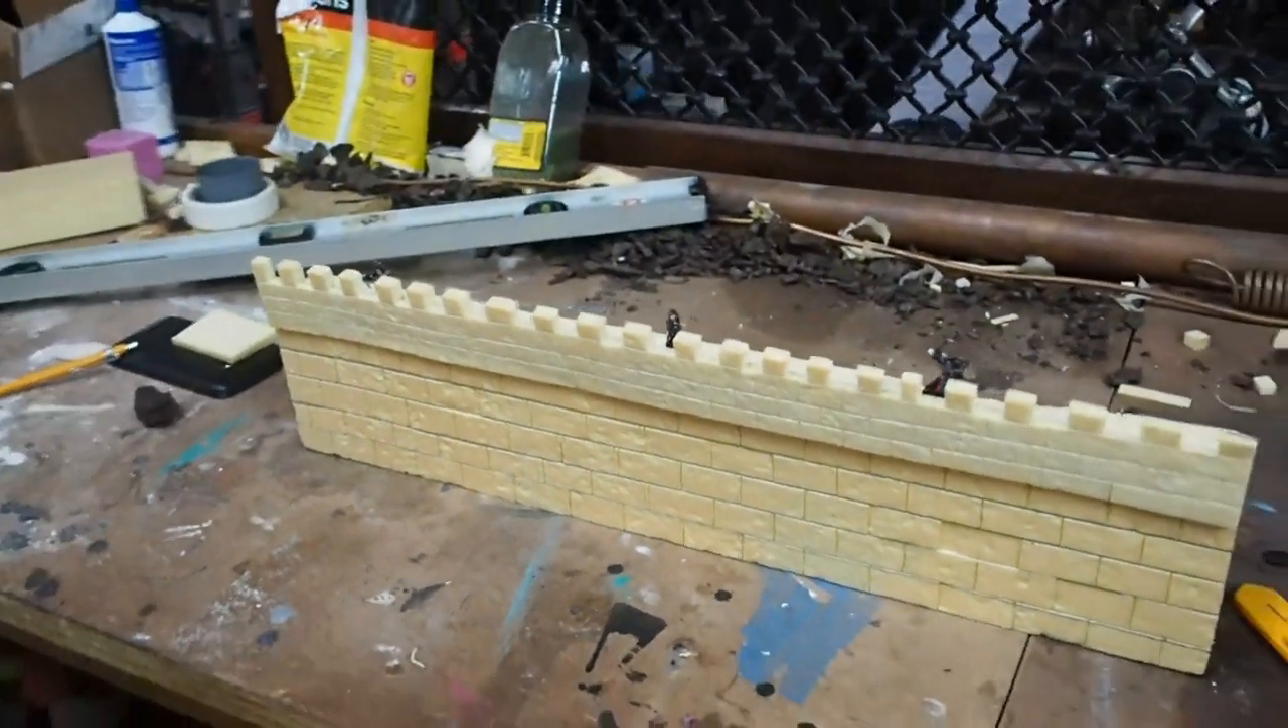And there we go assembly on the first section of castle wall is completed.